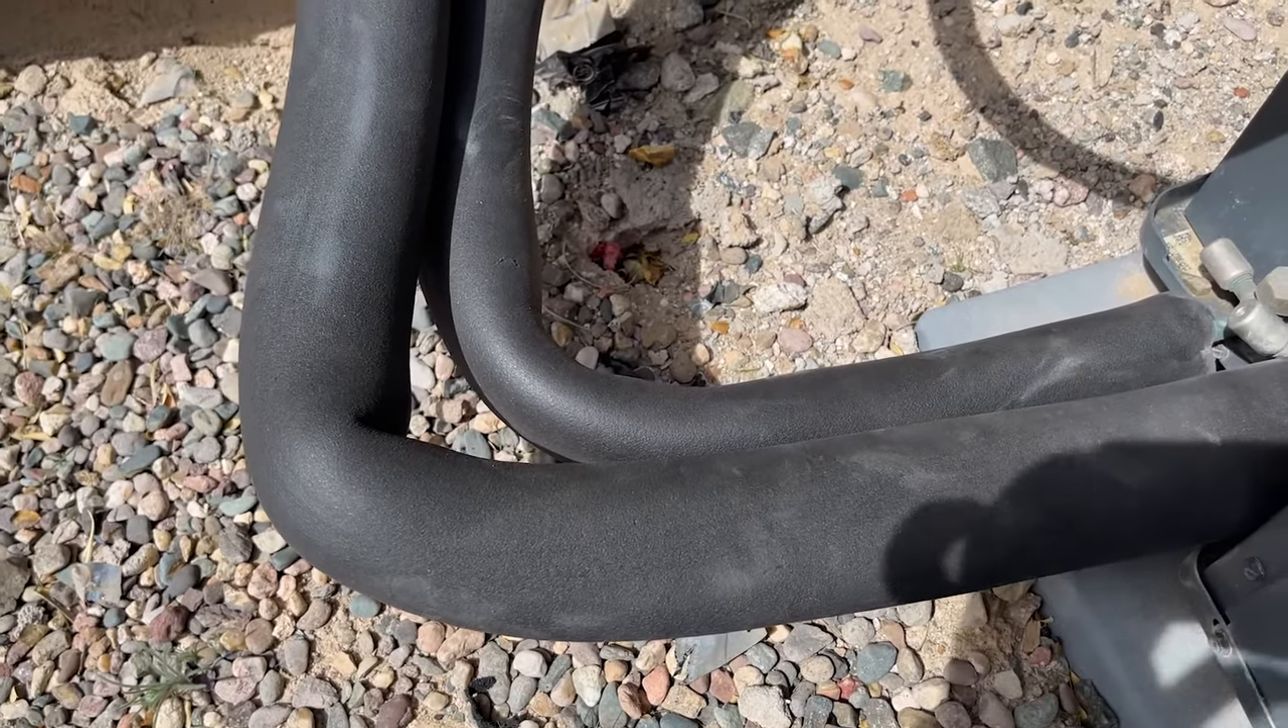All right sorry i'm trying not to create a shadow here but i have now placed the two pieces of insulation on both pipes.